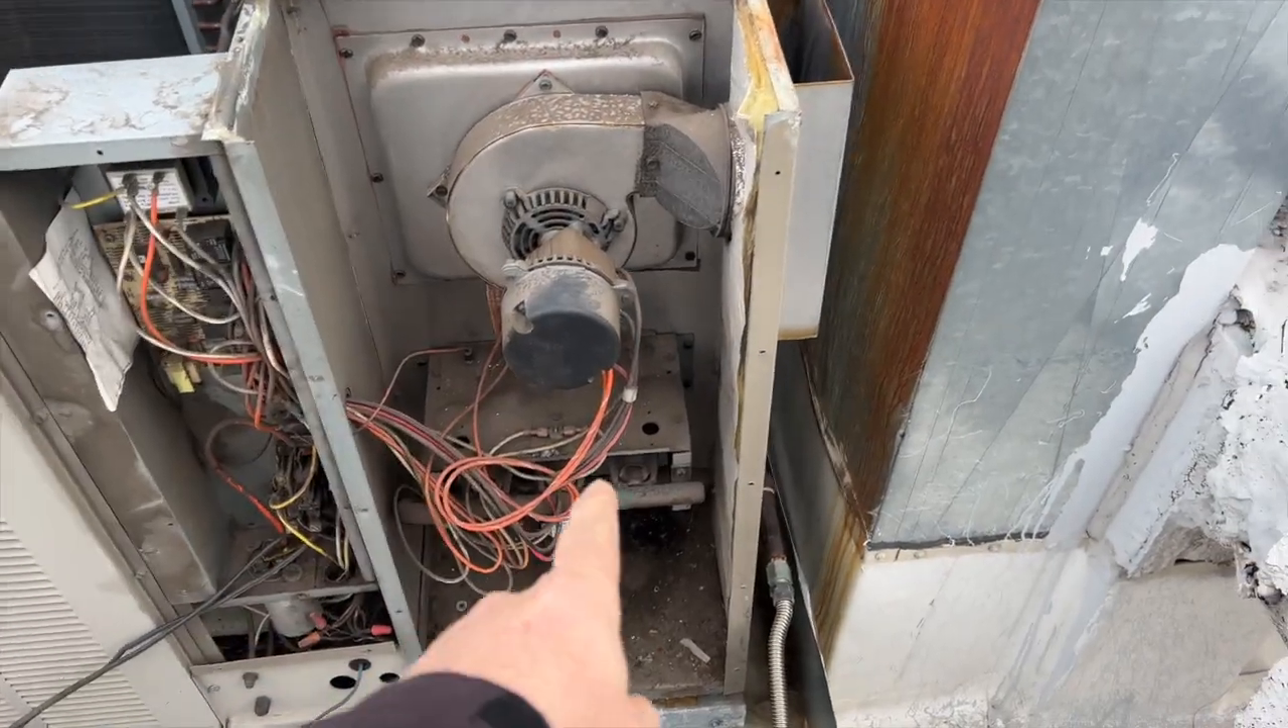All right so we got the lid off.